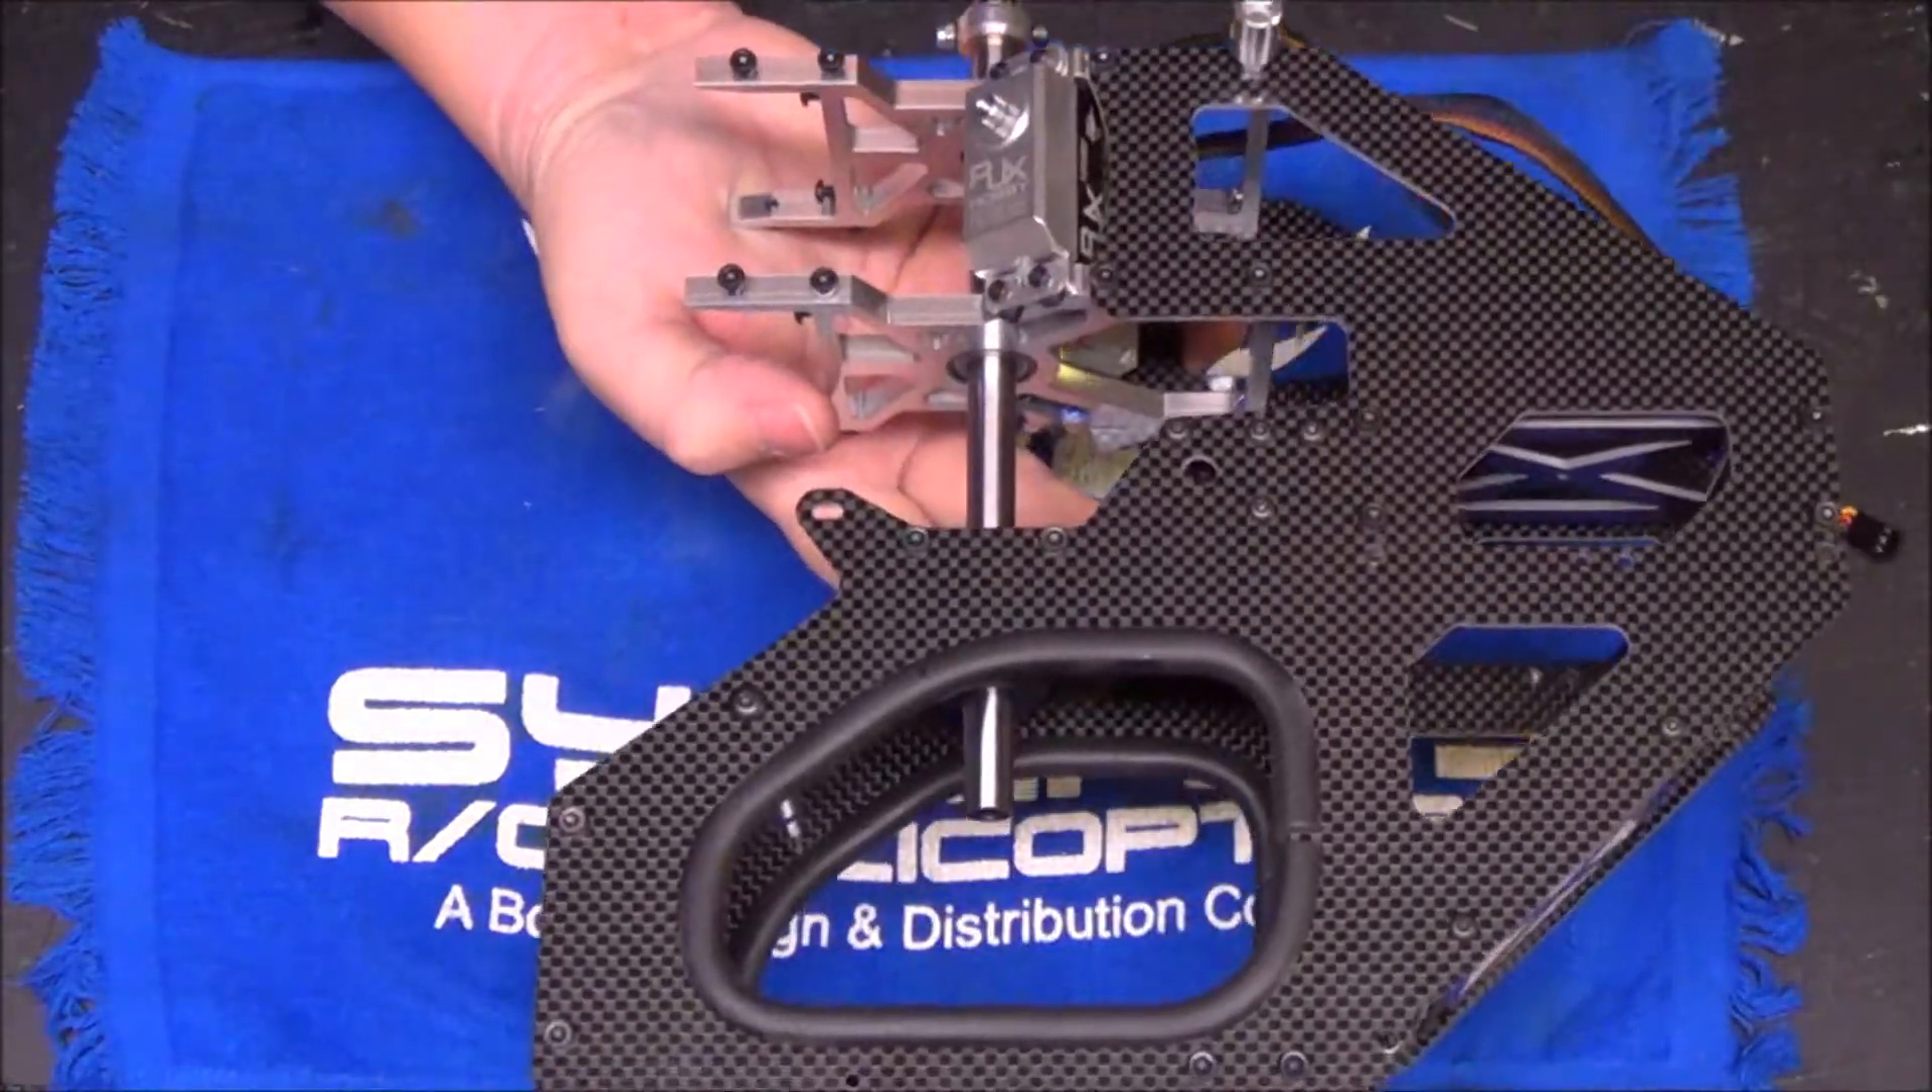You're going to notice i've got the main shaft in here.